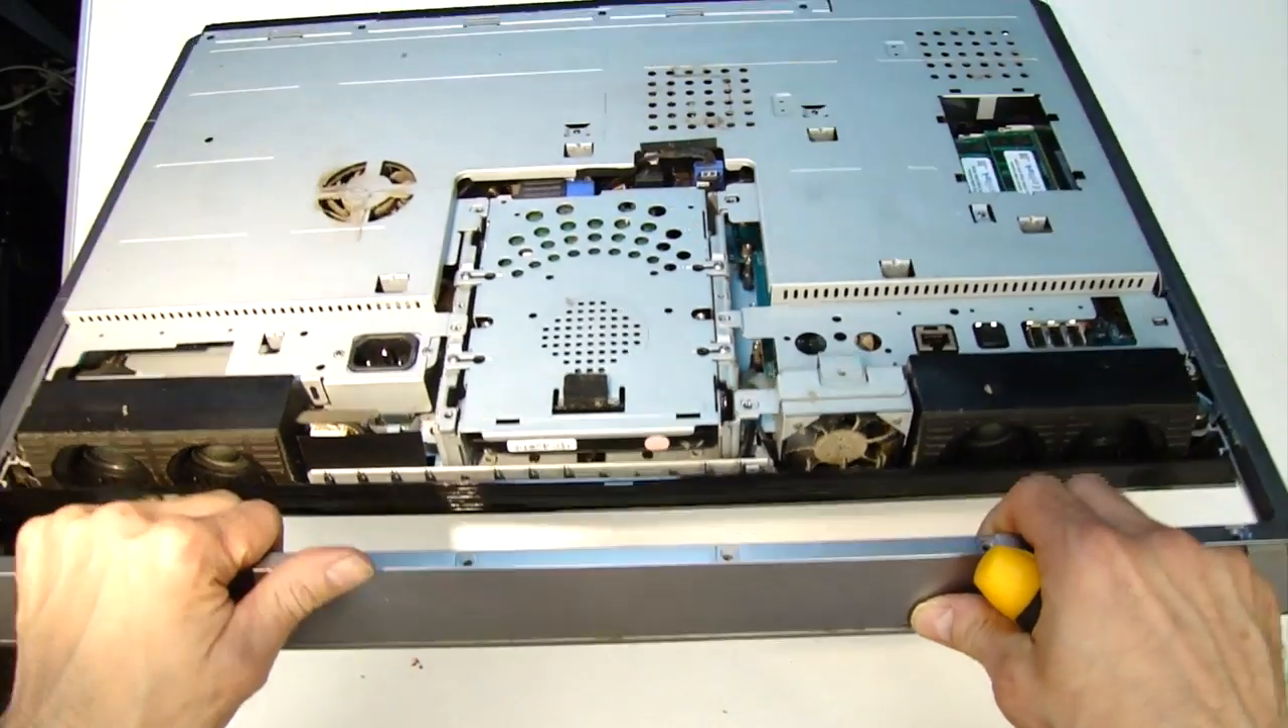I got the back off eventually. It was clipped on across here and then just lifted off.